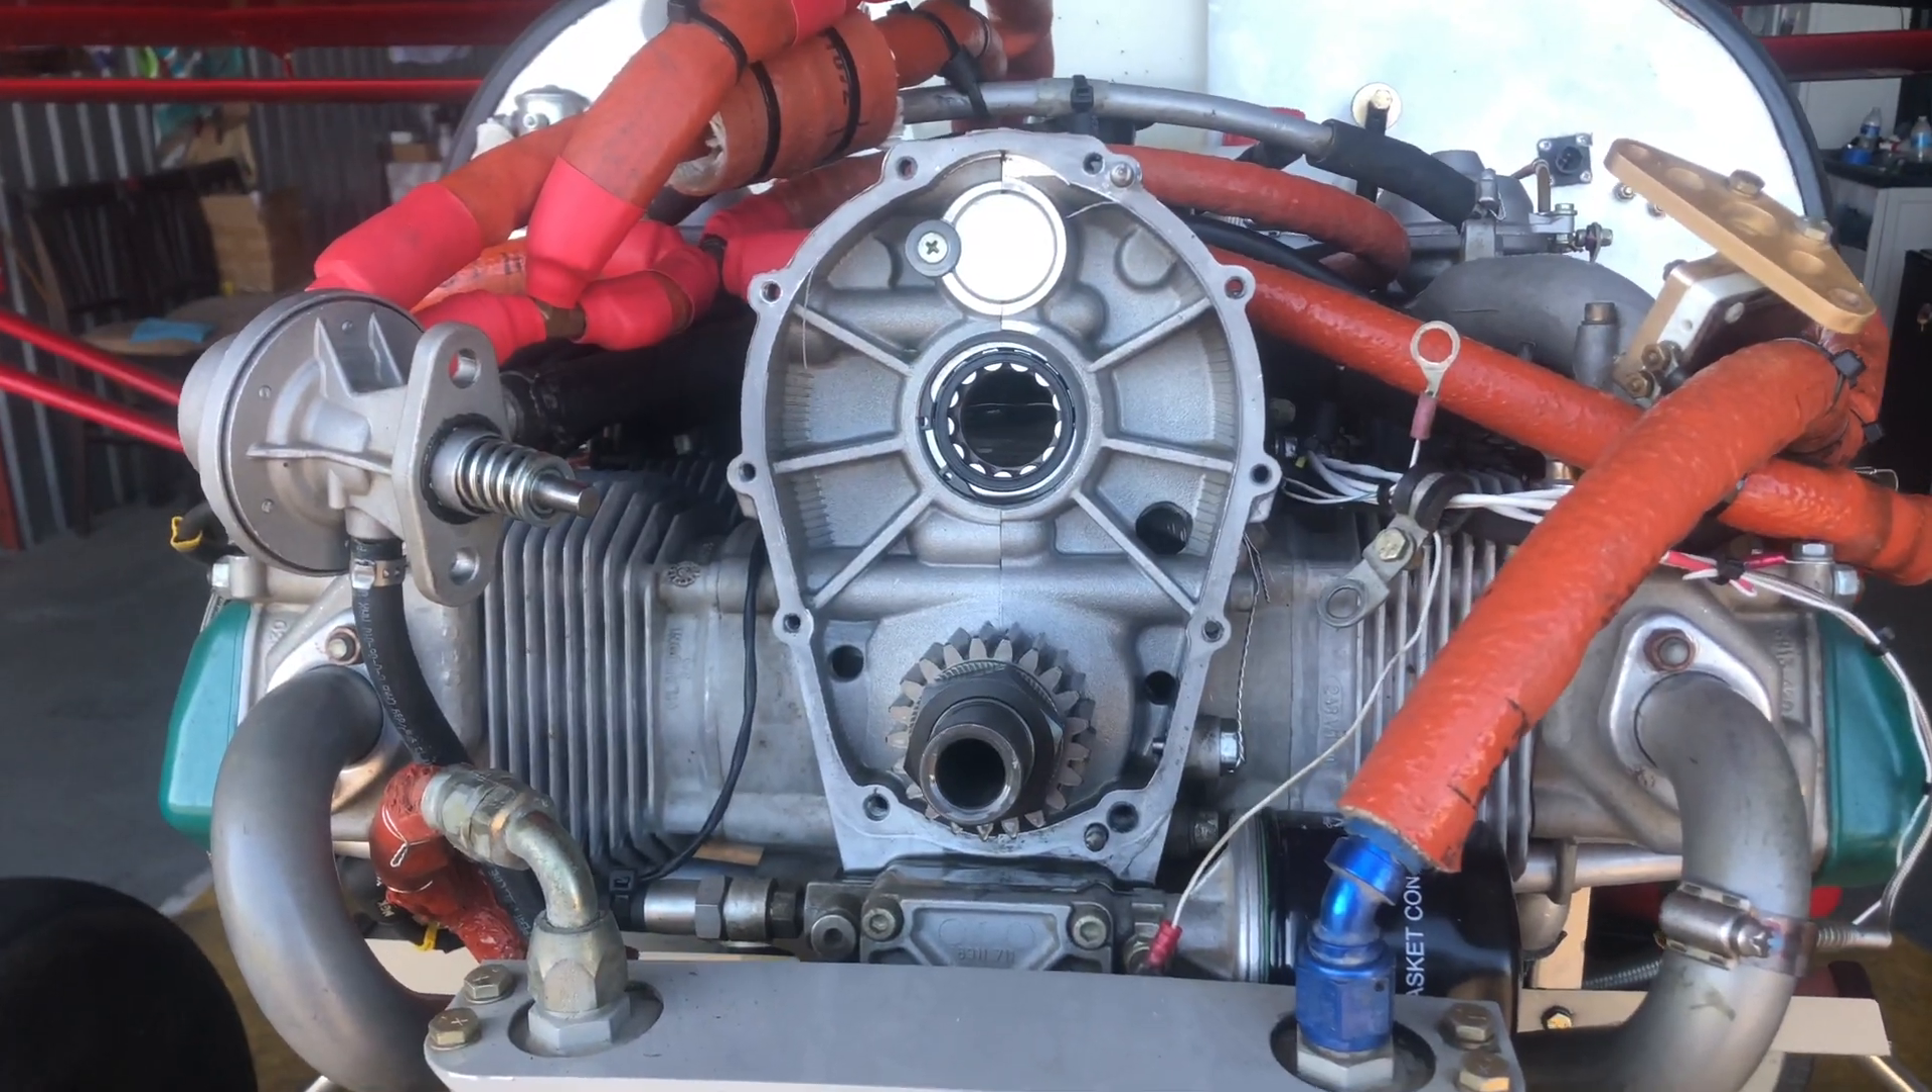This gearbox is removed we have the PTO end of the crankshaft exposed.